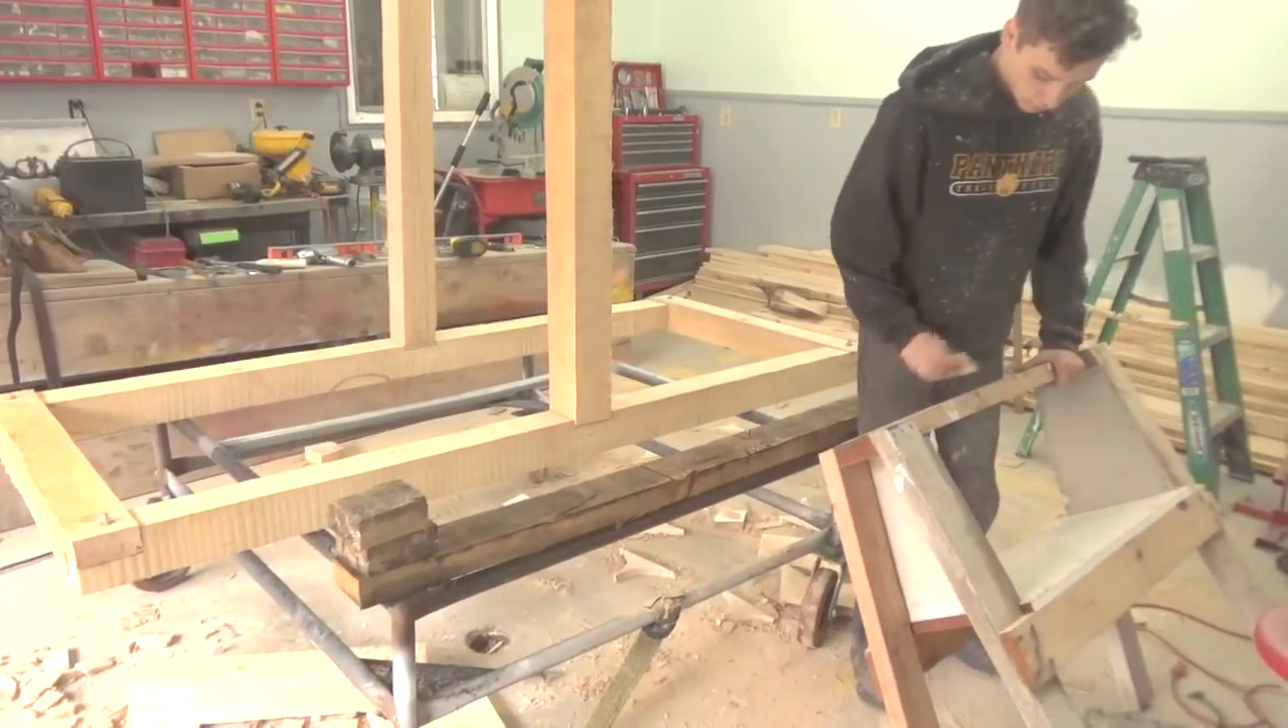So you can see we have the uprights in.